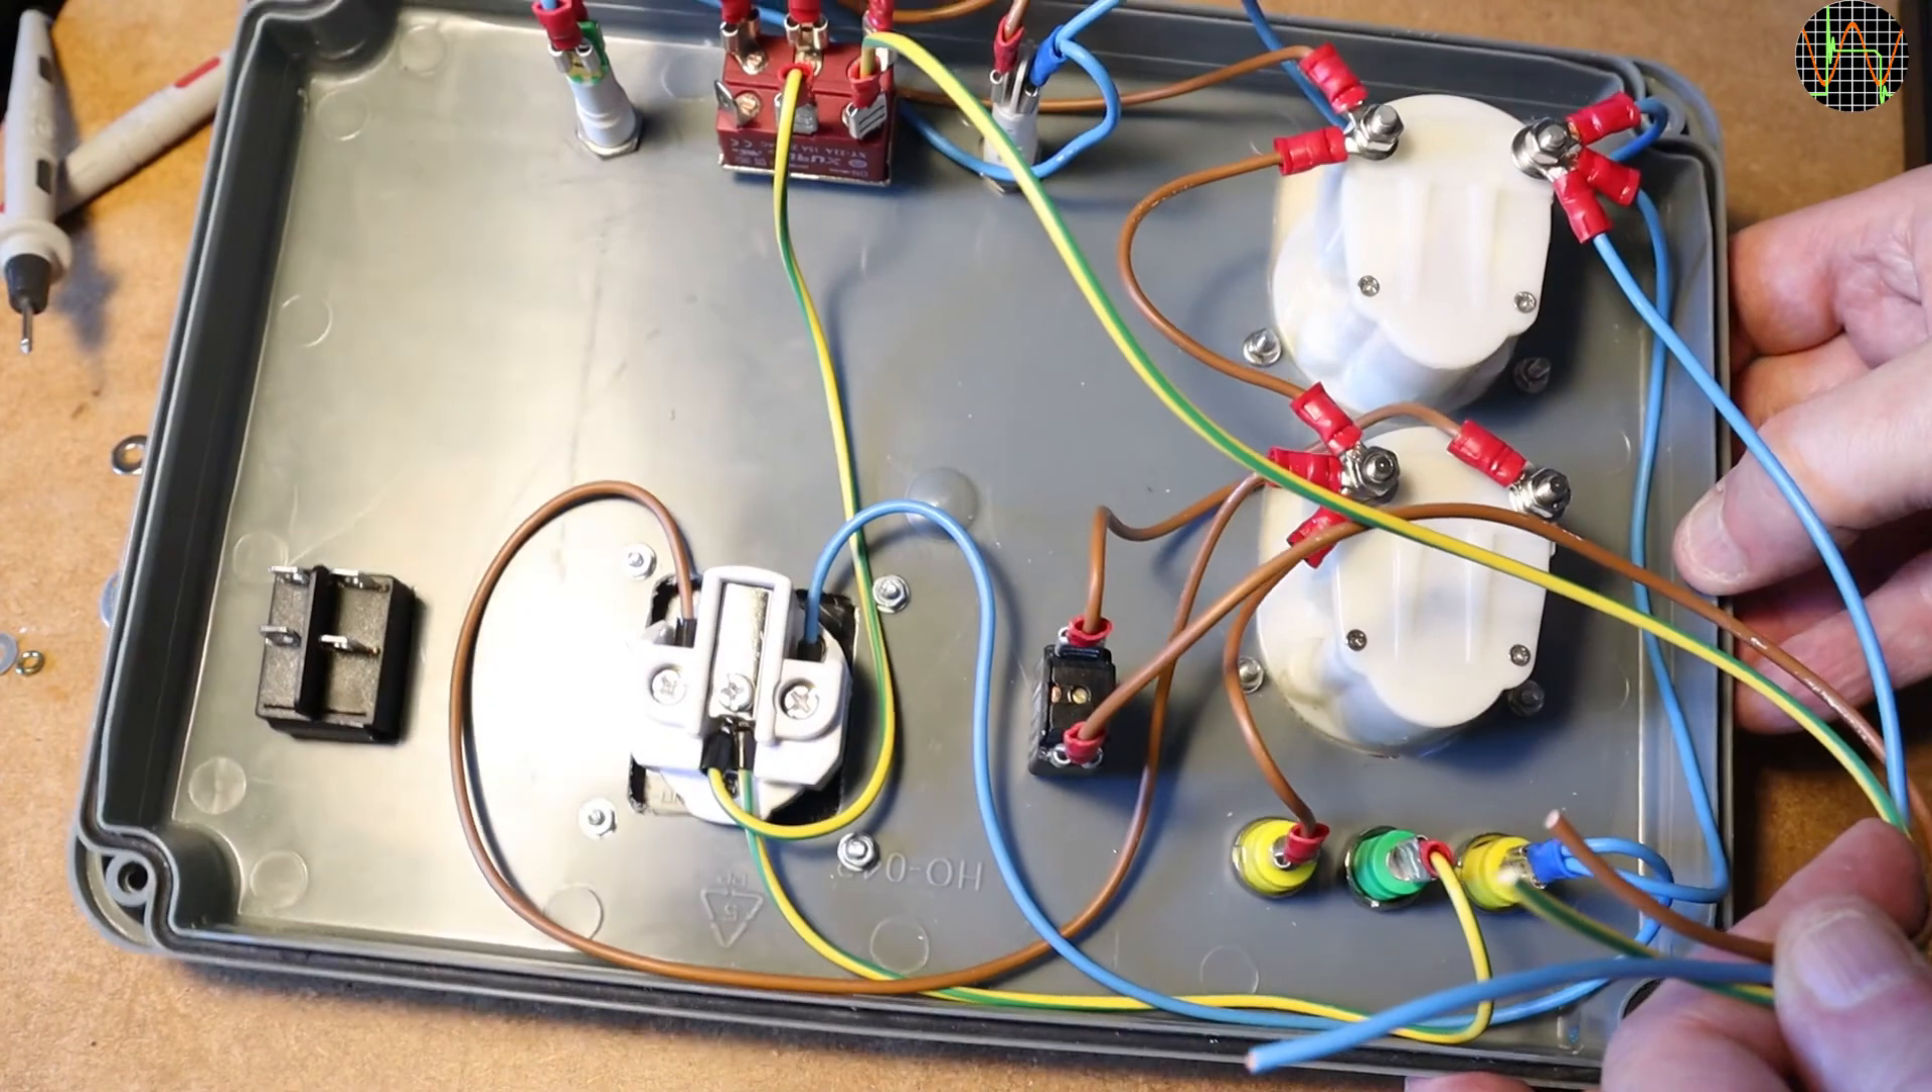On the left you see the main switch for the primary side has no wires yet because, if you recall, these wires have already been prepared as part of the transformer installation.